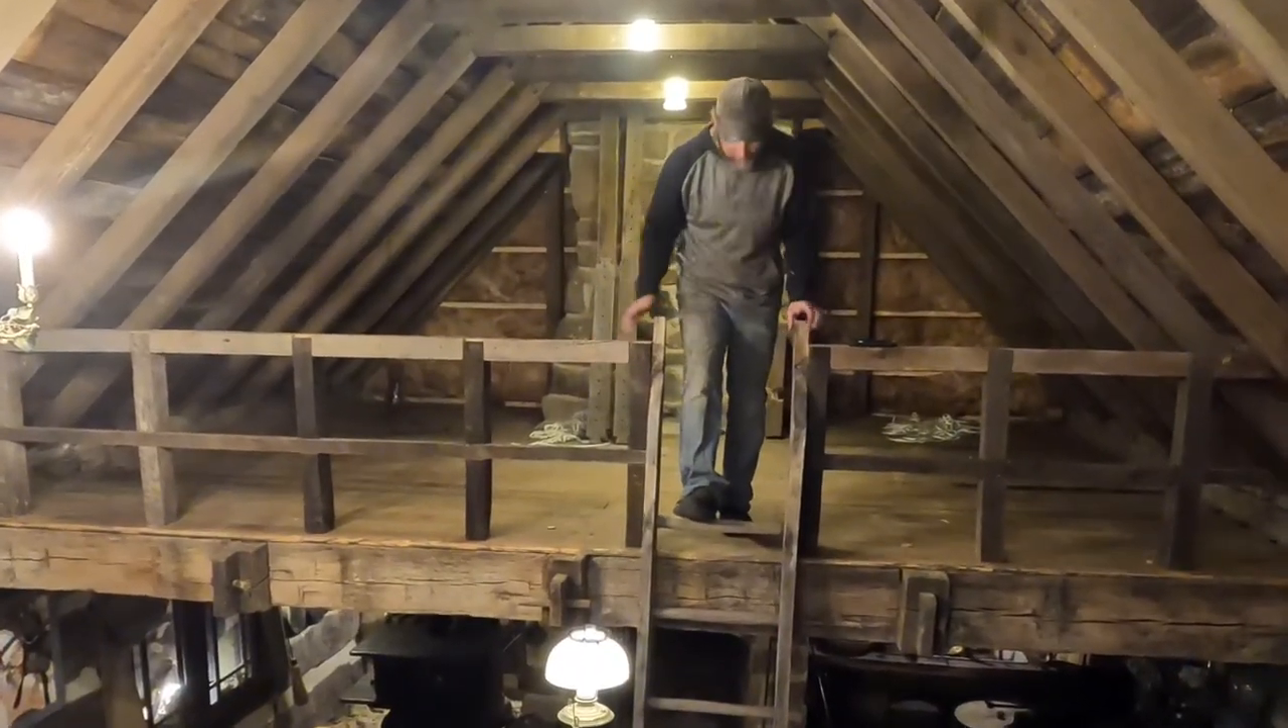So, the handrail is all done. The ladder is all installed. Everything is good and sturdy.